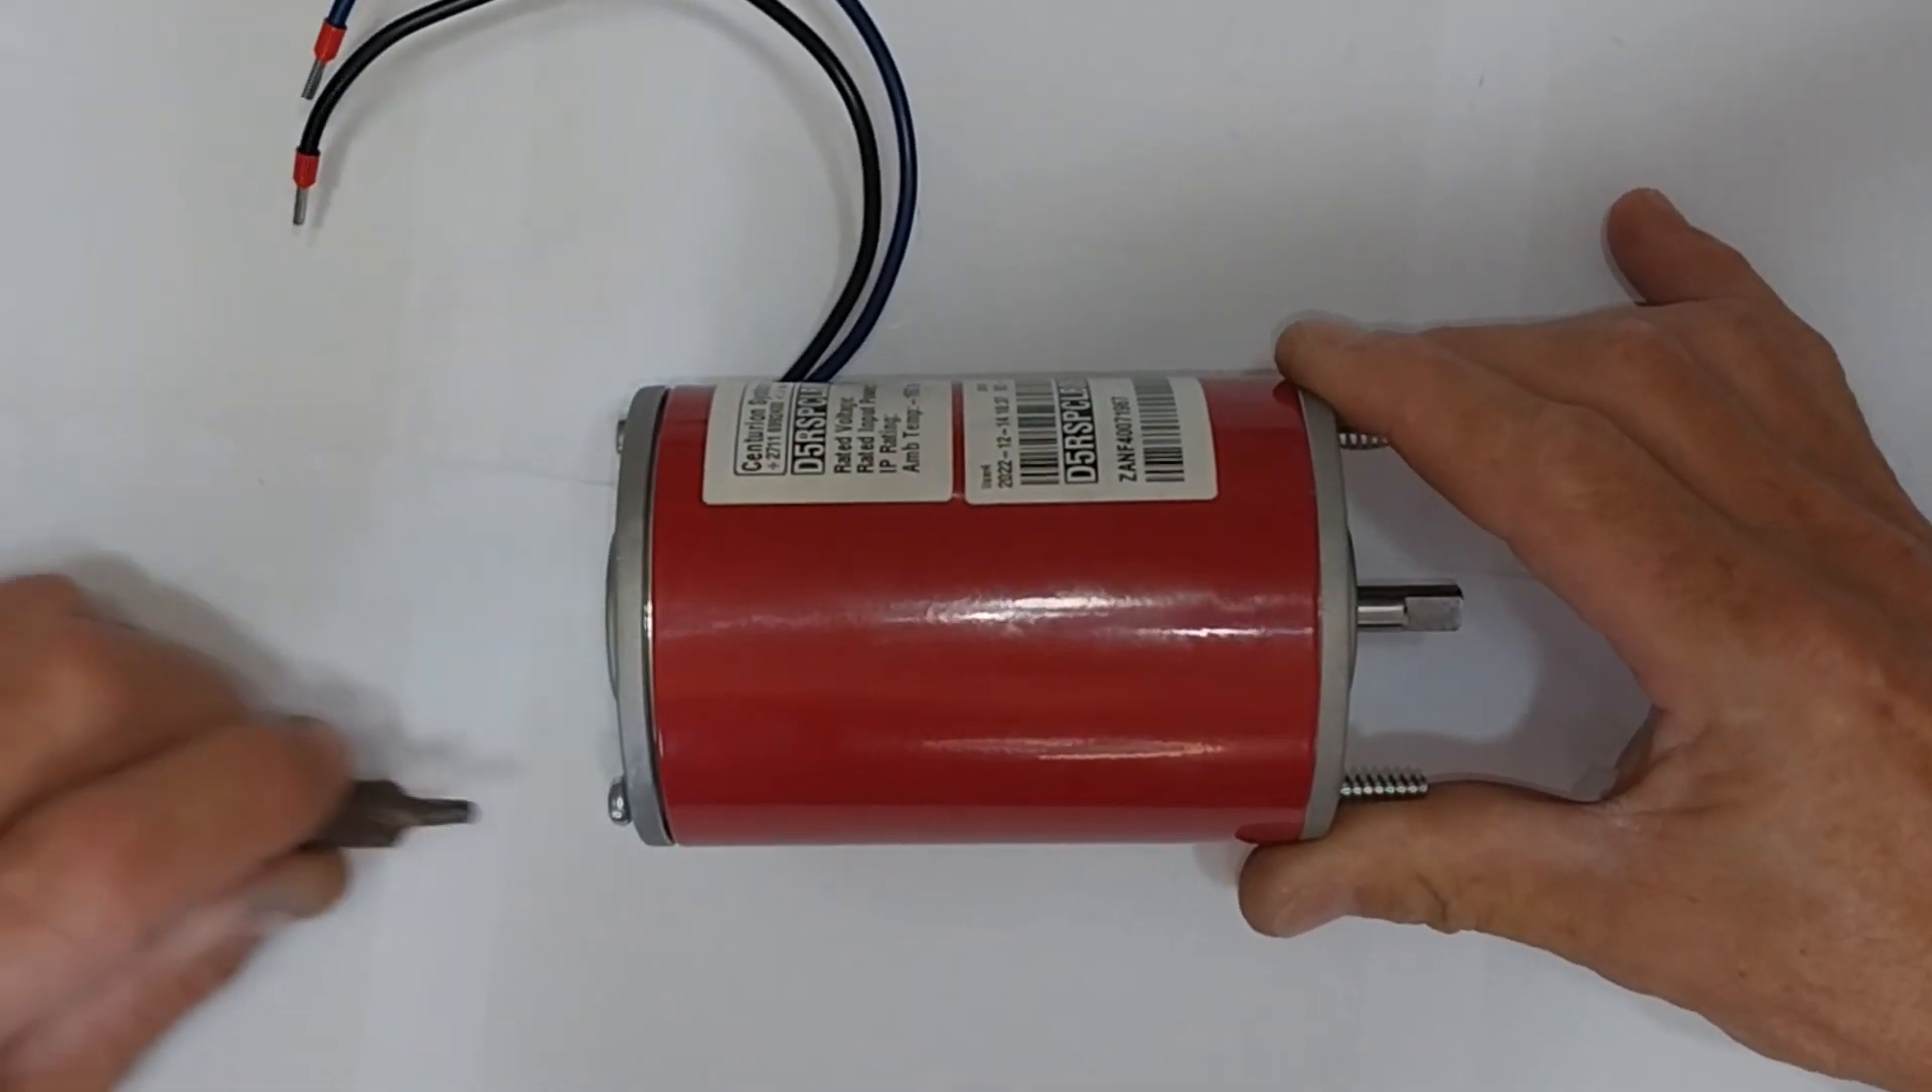The electrical motor has been assembled.